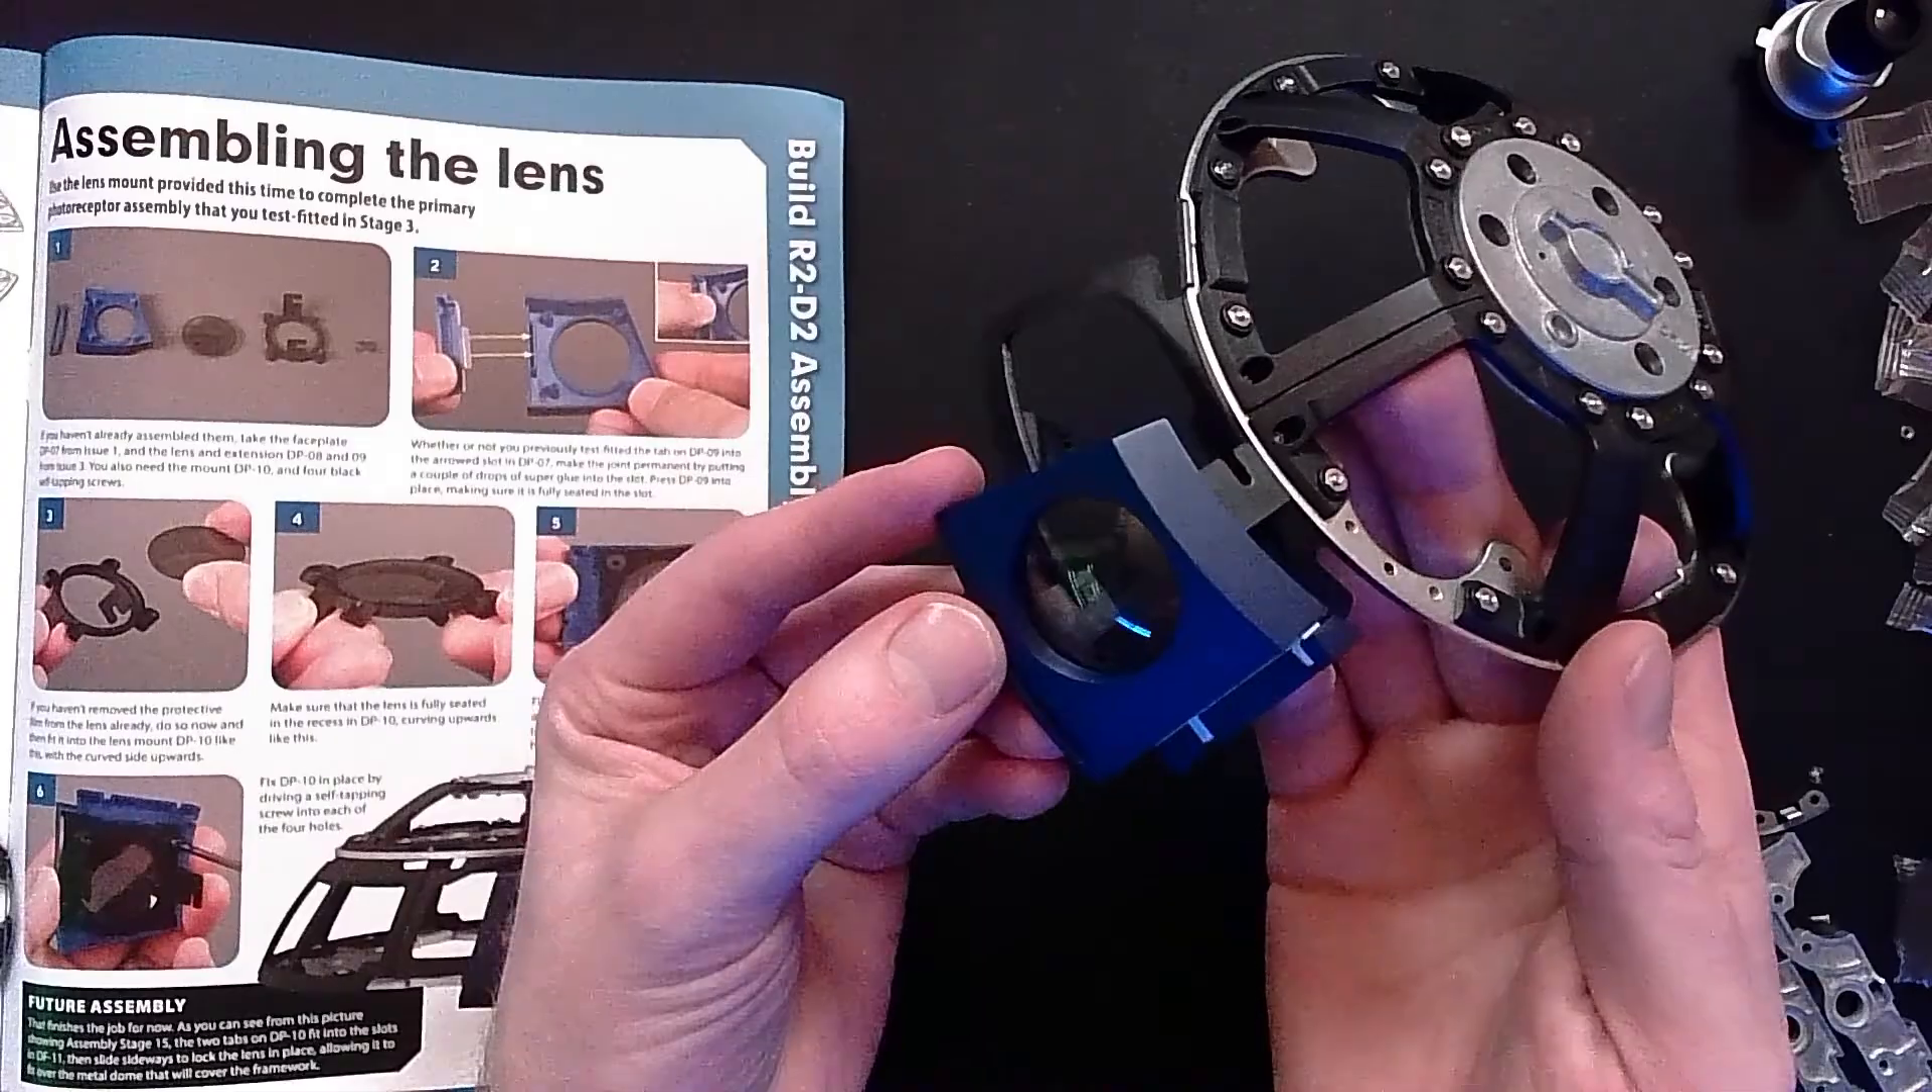And we have fully encapsulated our lens, ready to add it when the time is right.